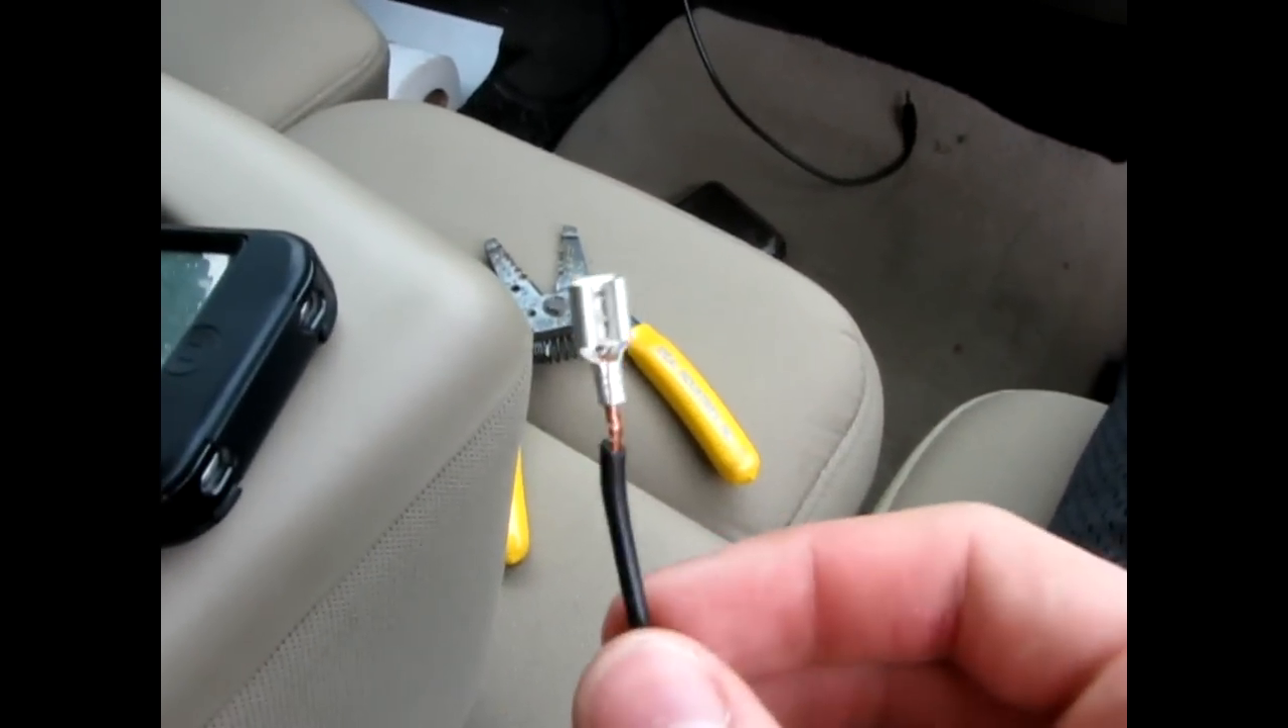All right, and now I have the connector crimped onto the end of the wire.